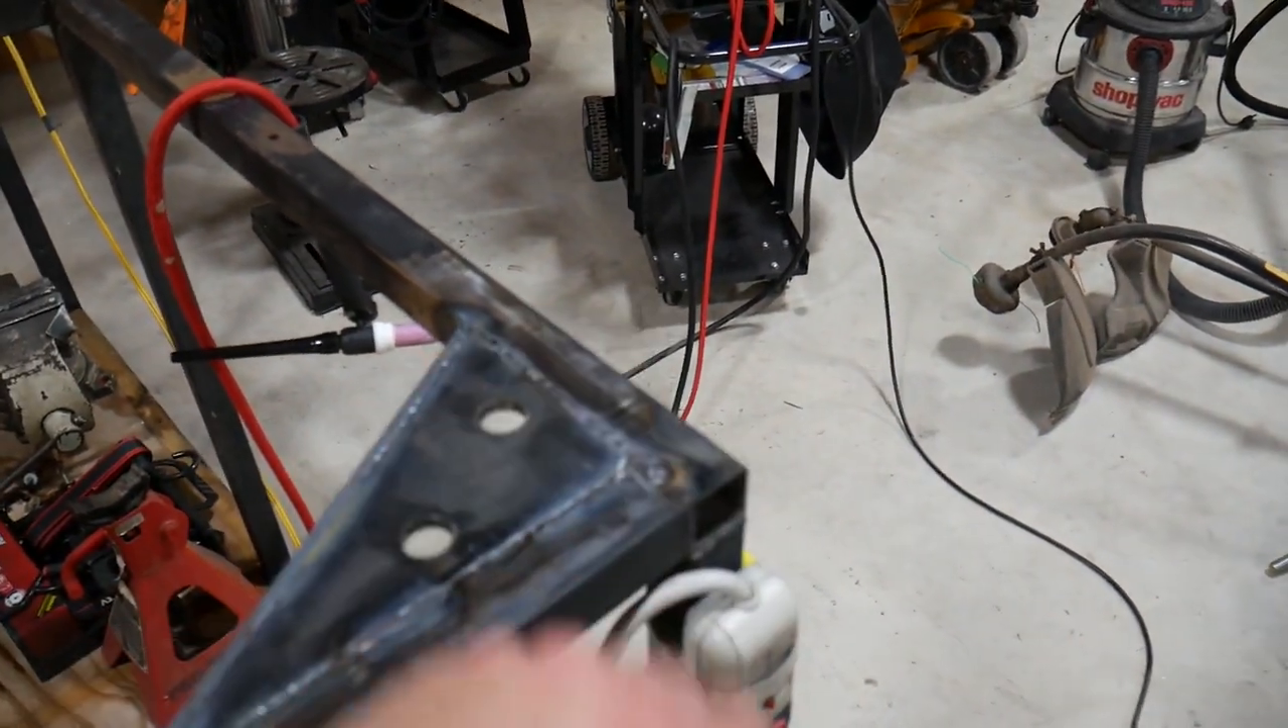And I just finished welding up the corner mount here that is going to be for the tube bender itself.